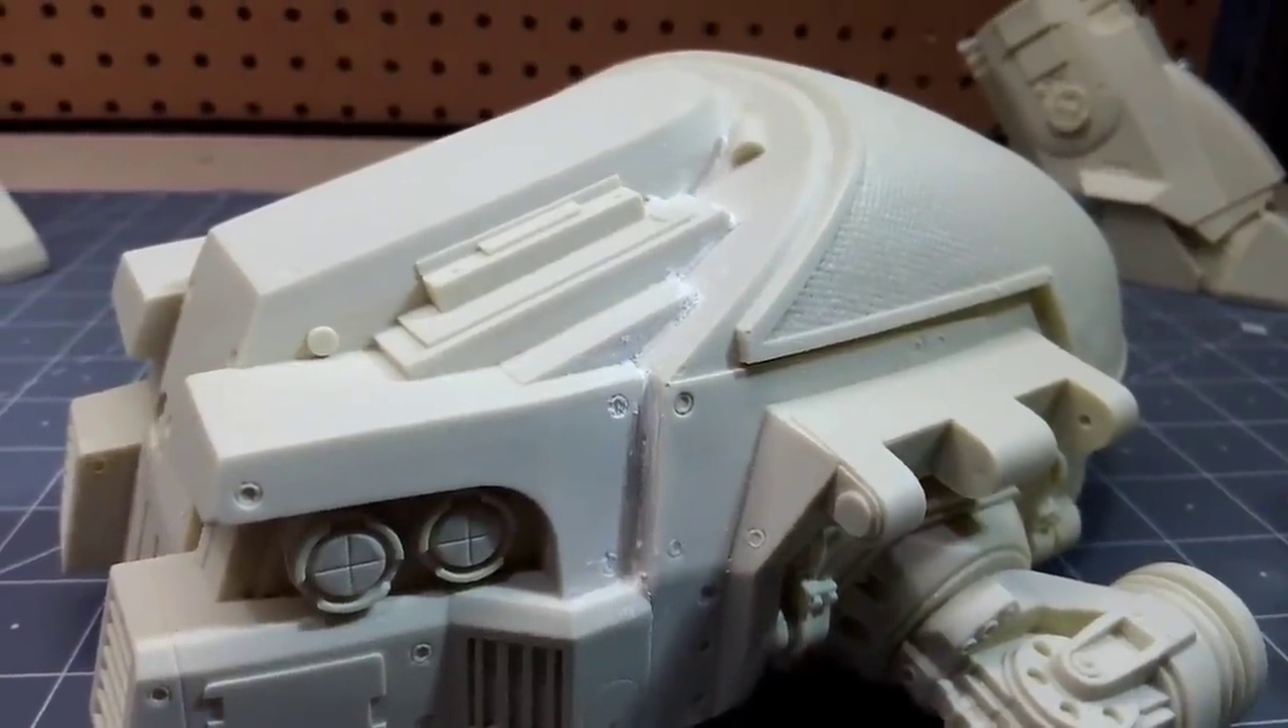All right, as you can see, I've attached the two parts of the main body together.